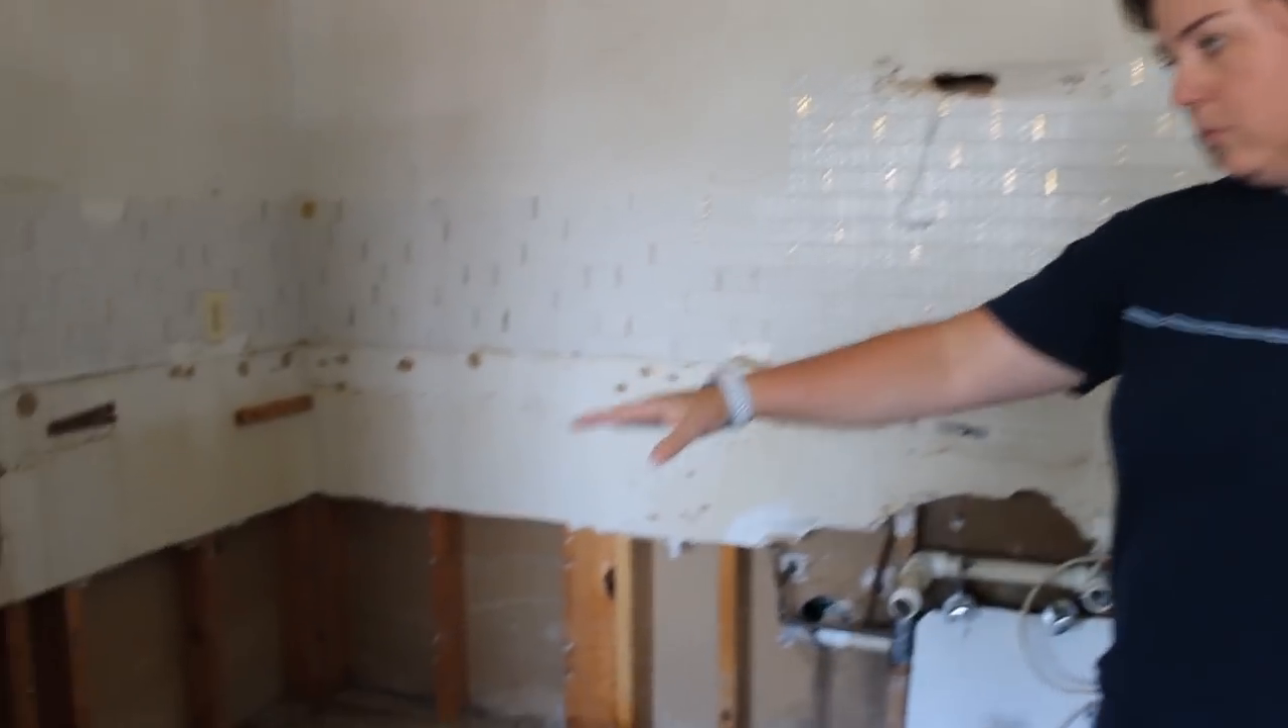But we're not completely done yet. So as you can see, we removed about 24 inches of drywall here.